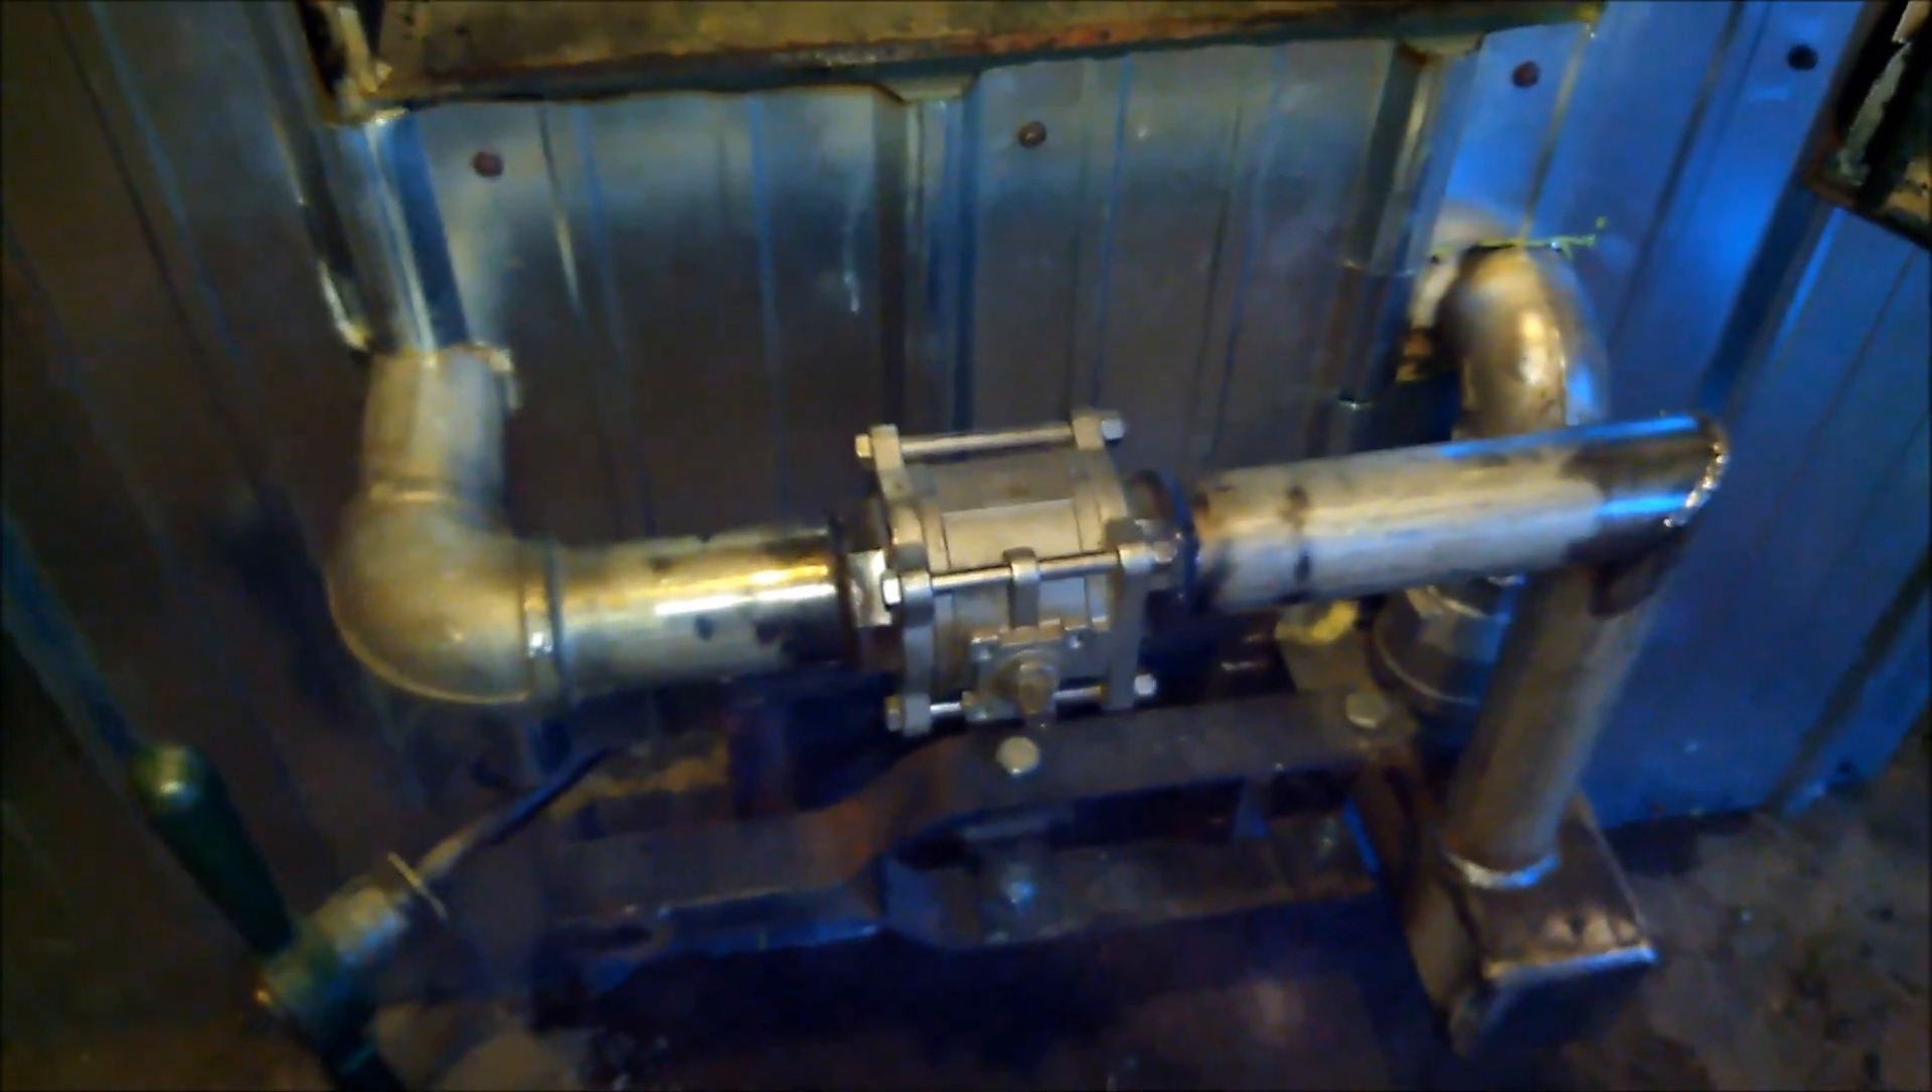Primary air piping replaced. Got two inch stainless steel pipe.